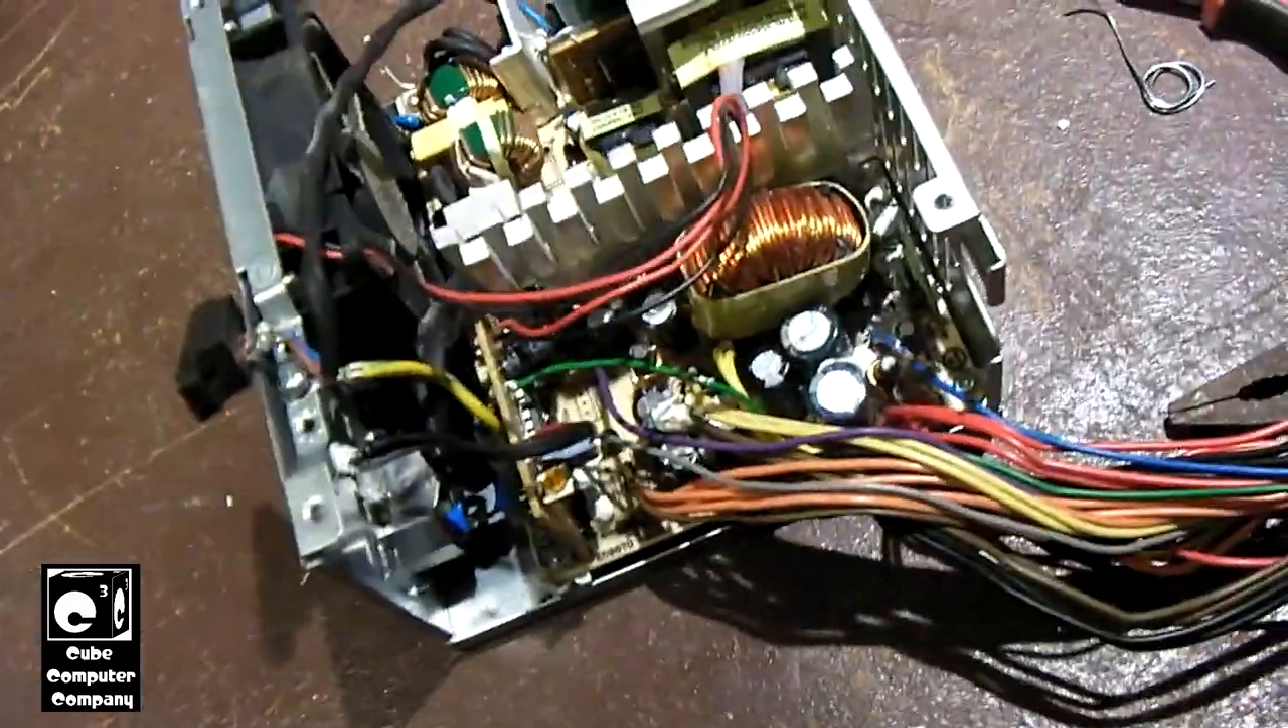Okay, so I got the, uh, PCB mounted back into the, uh, case.